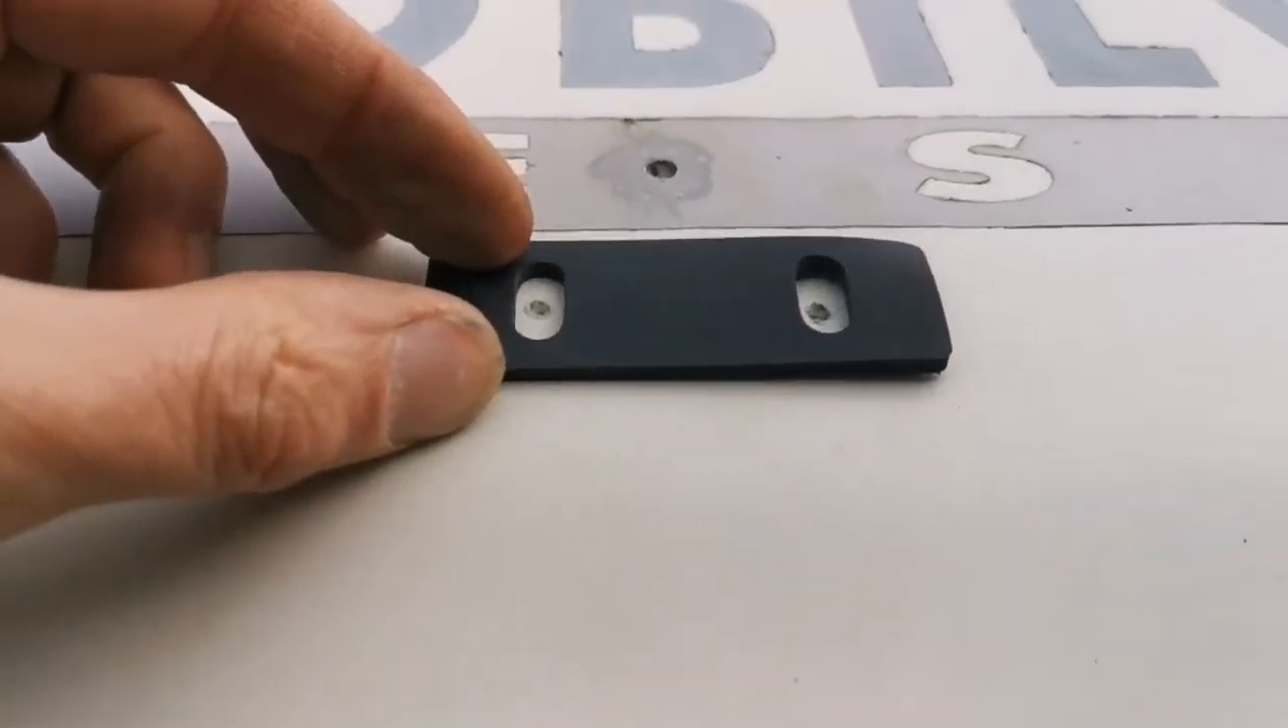So we check our holes have already been lined up so it's probably had the similar design on already.